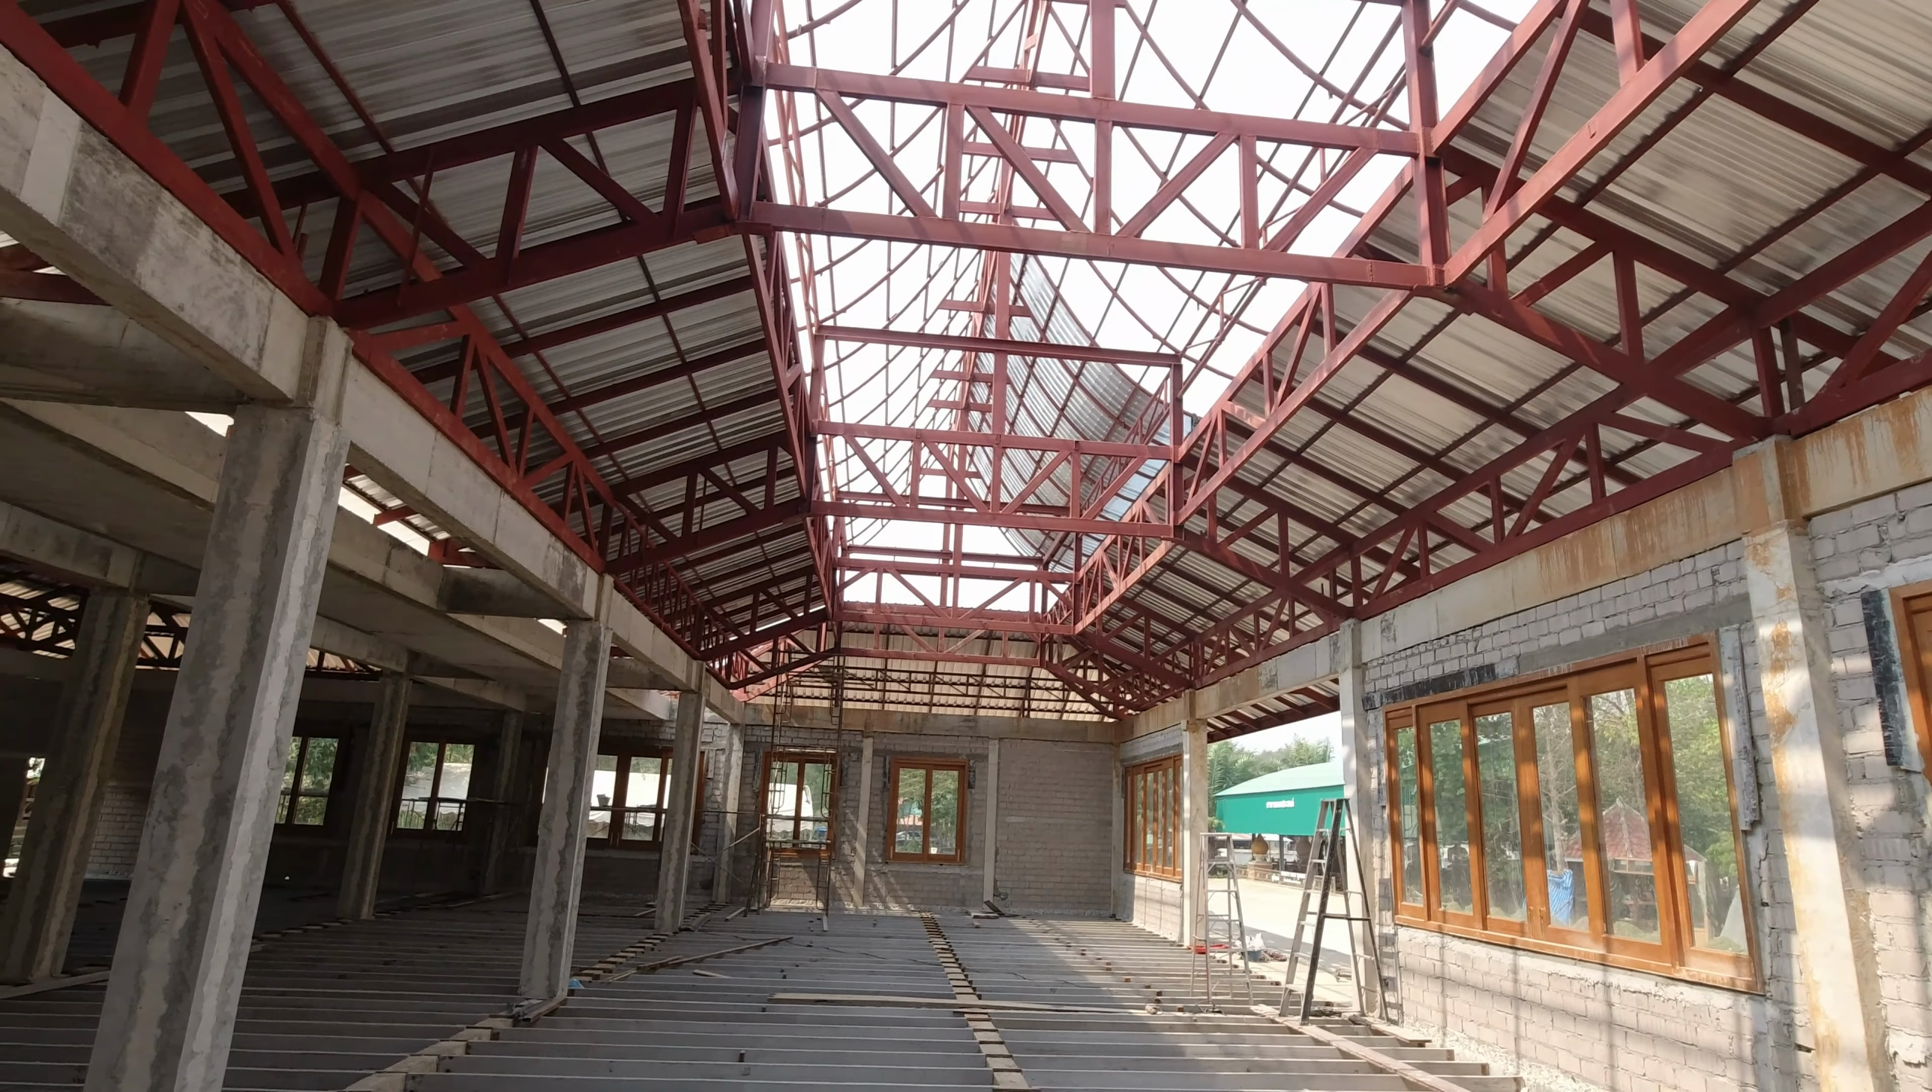They're starting to put the galvanized roofing up they've done the first half and they're just concentrating on the second half now.